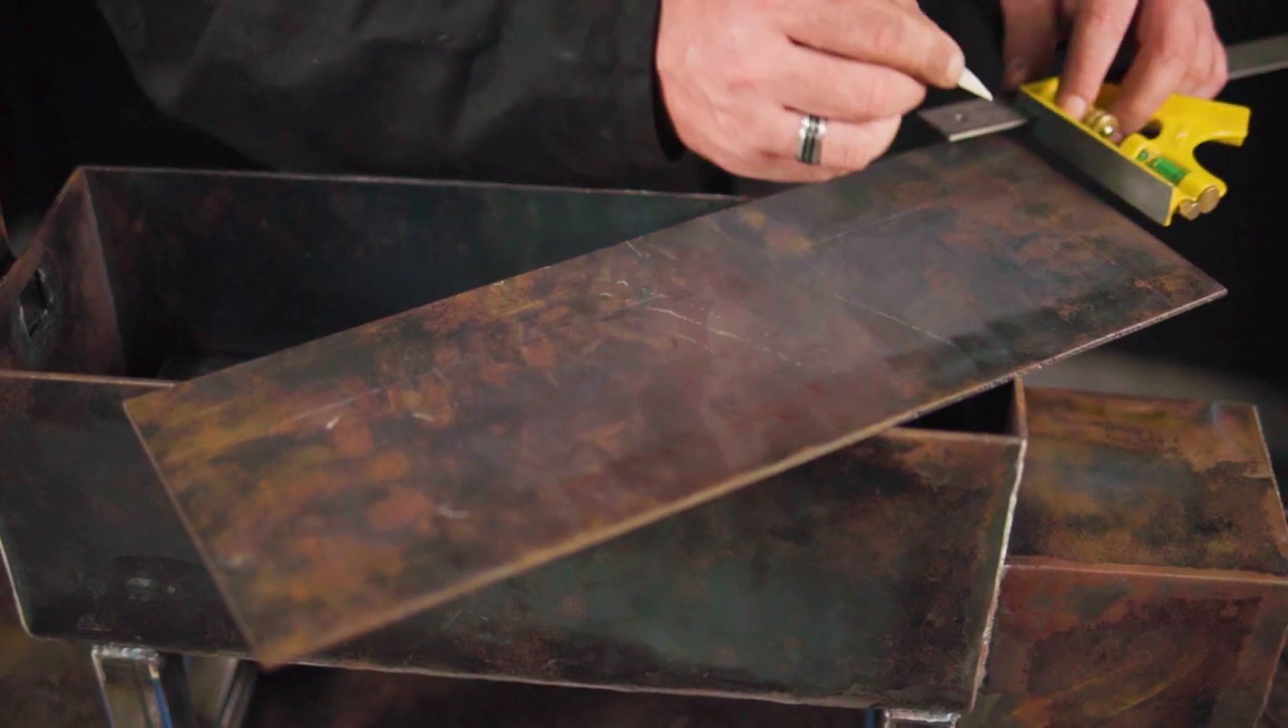You should now have a recognisable mini offset smoker, with only the lid and some extras to go.